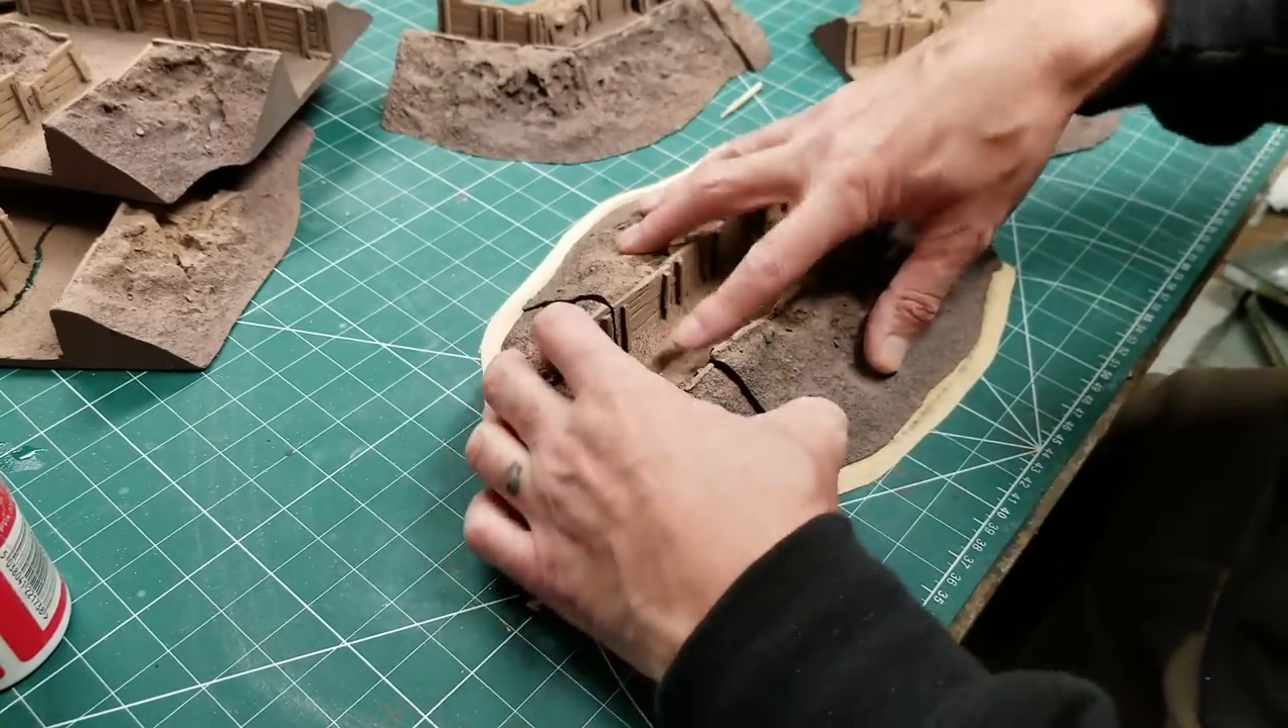Now obviously you can see there's a bit of a joint line there and that sort of stuff we can blend all that stuff in.